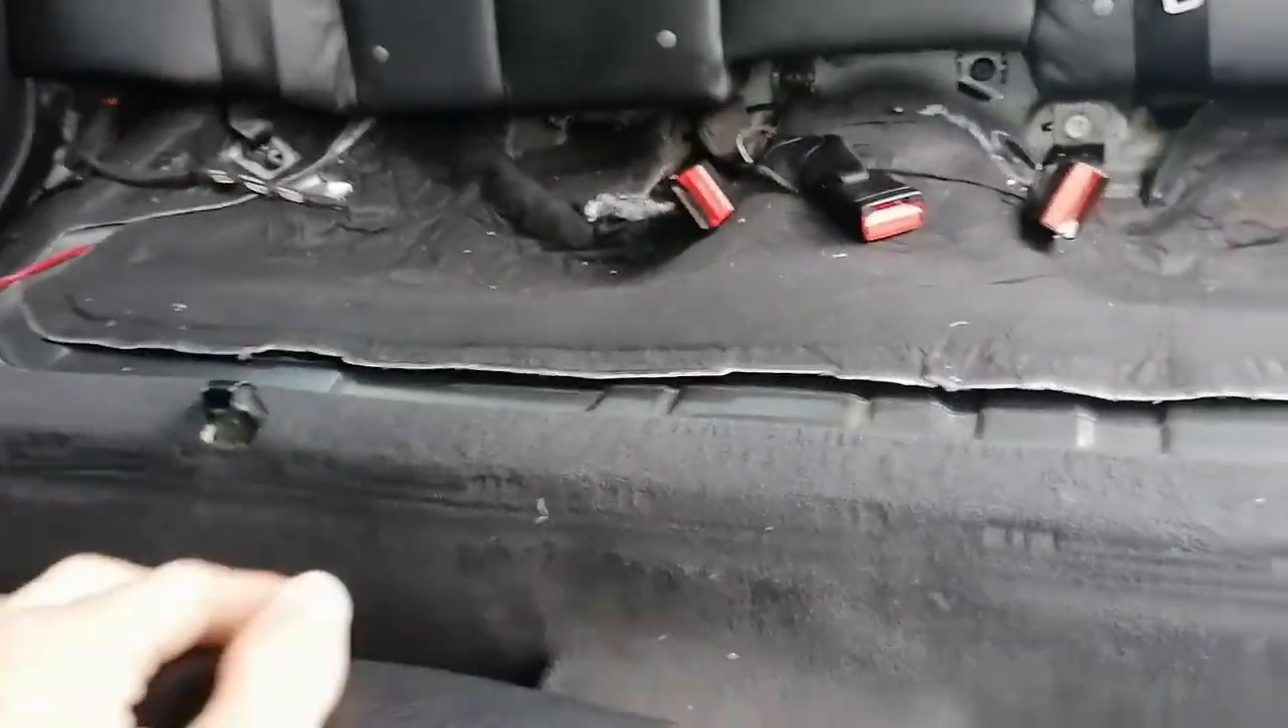The rear seat base is out.